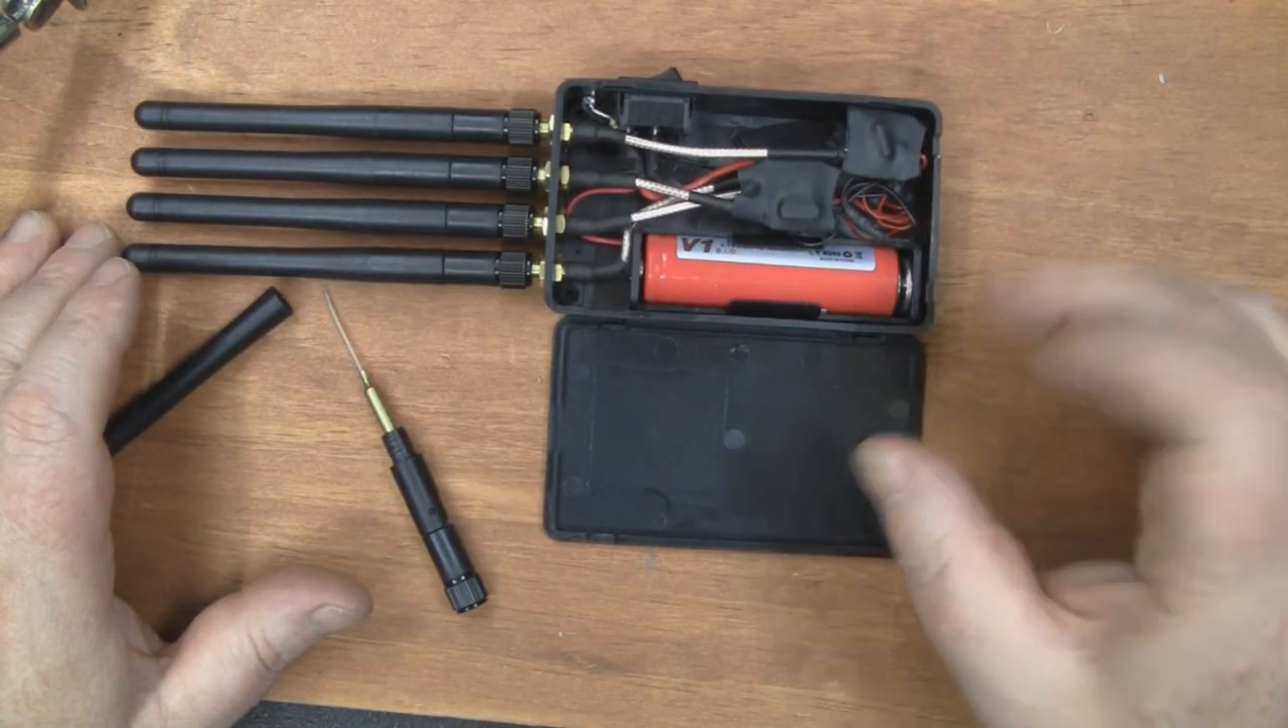It's quite tidy inside the case and everything fits in that small case which is the main thing.